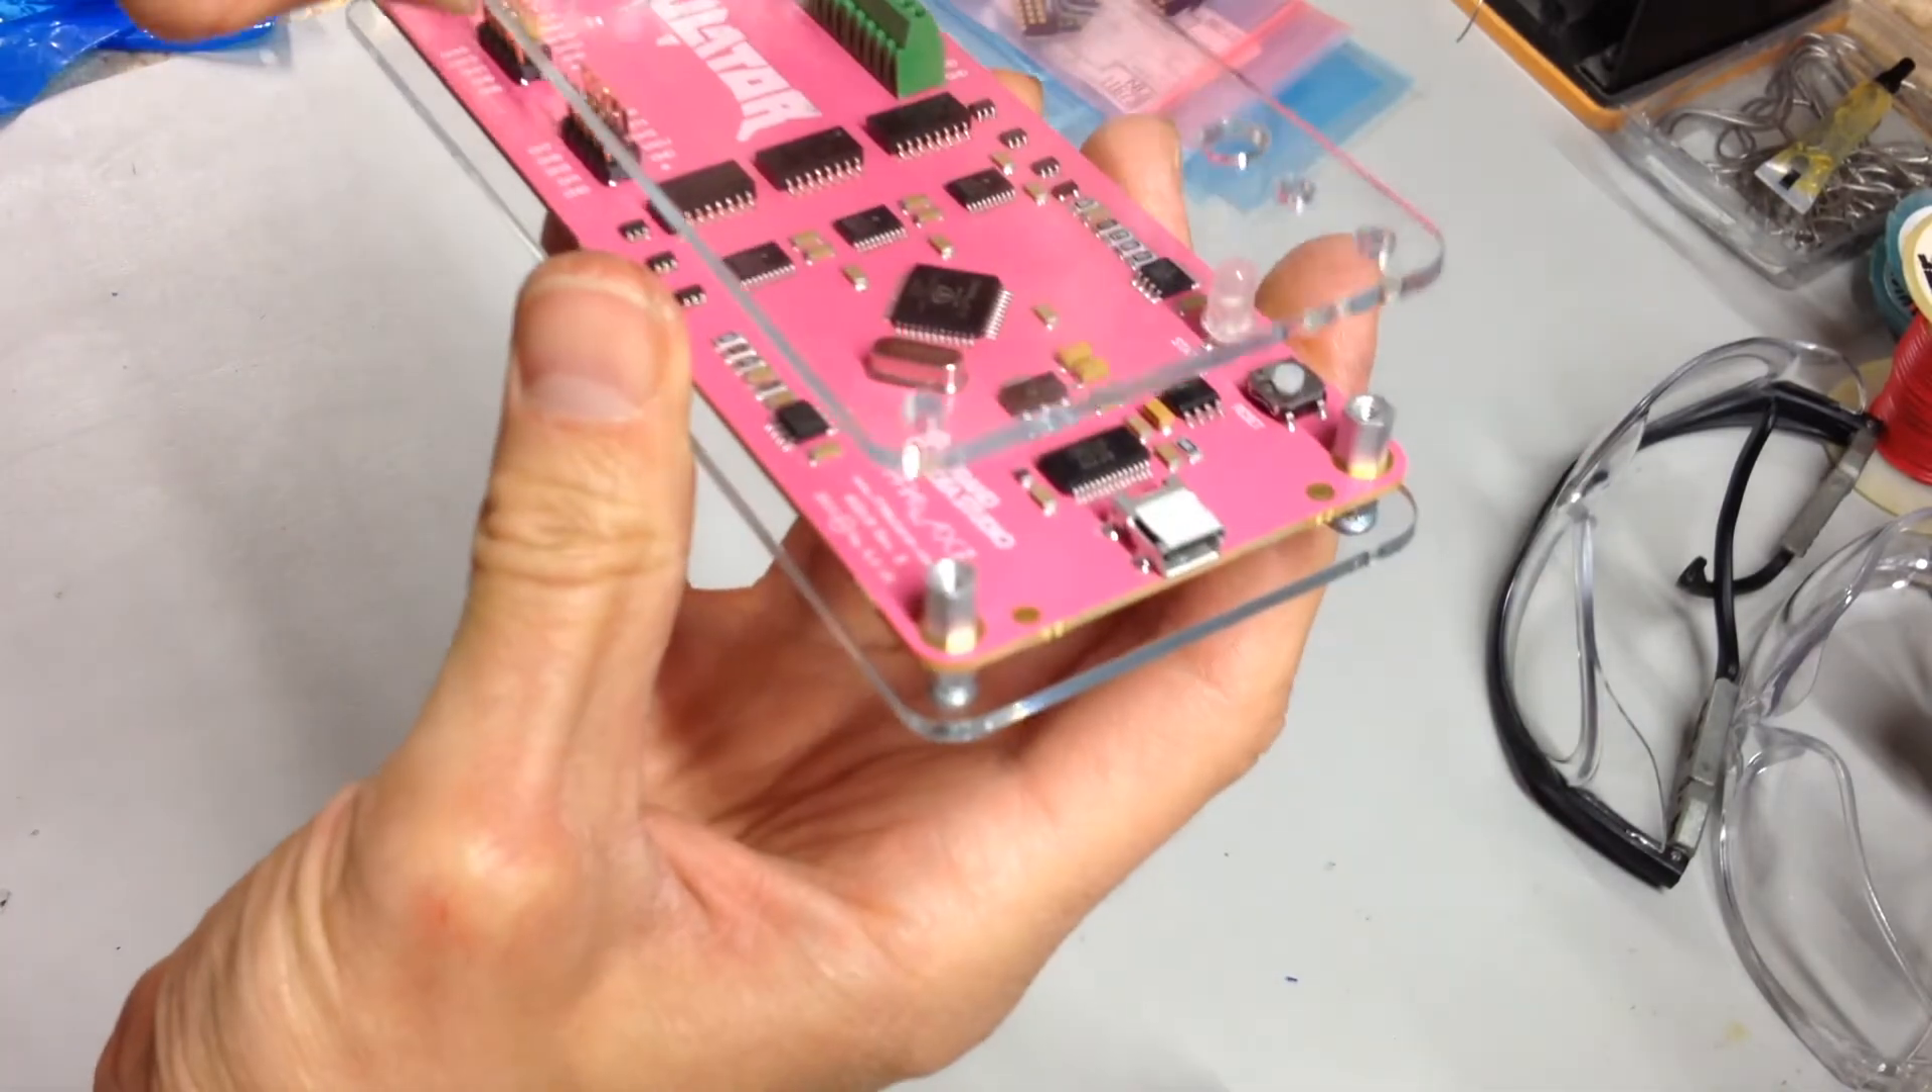All right, so the quarter inch long hex standoffs are now screwed in, which now is going to serve as the holder for the top plate that just sits right on top.